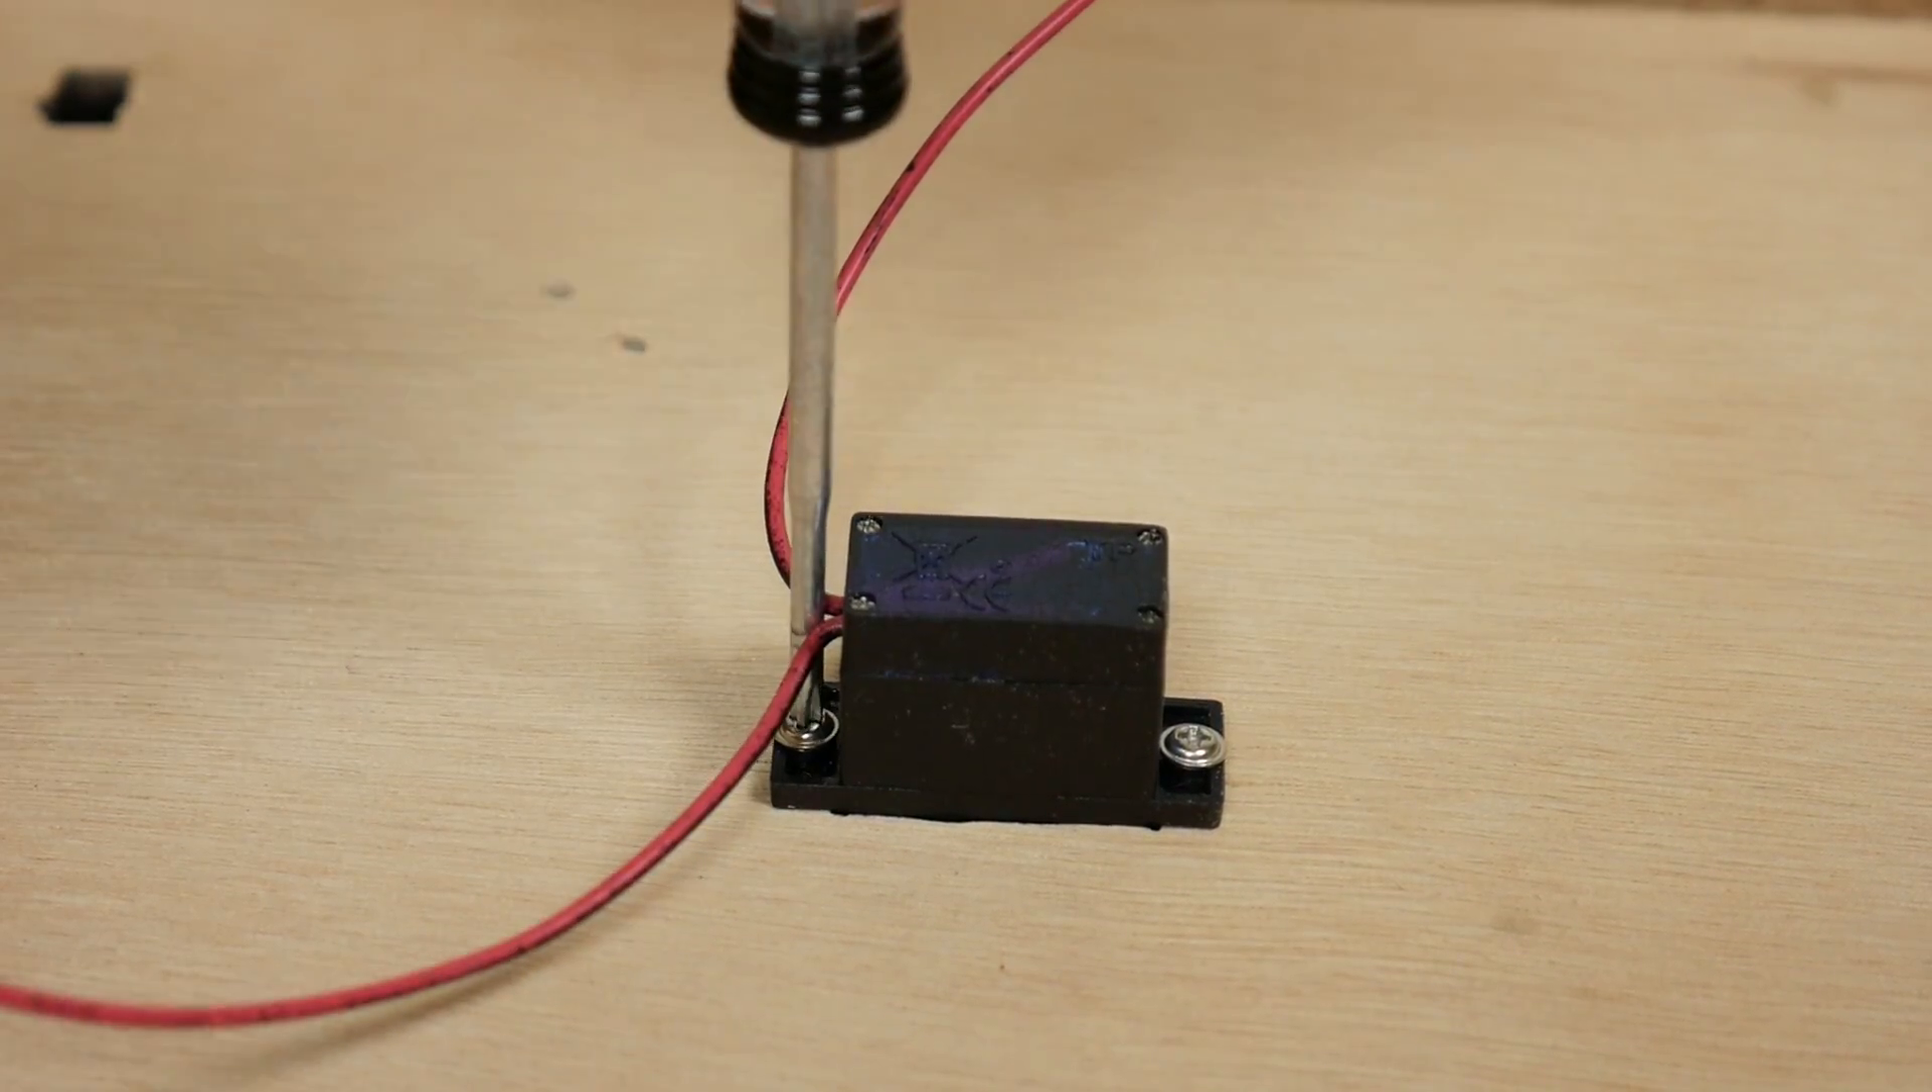I installed the servo with the two screws that came with it.